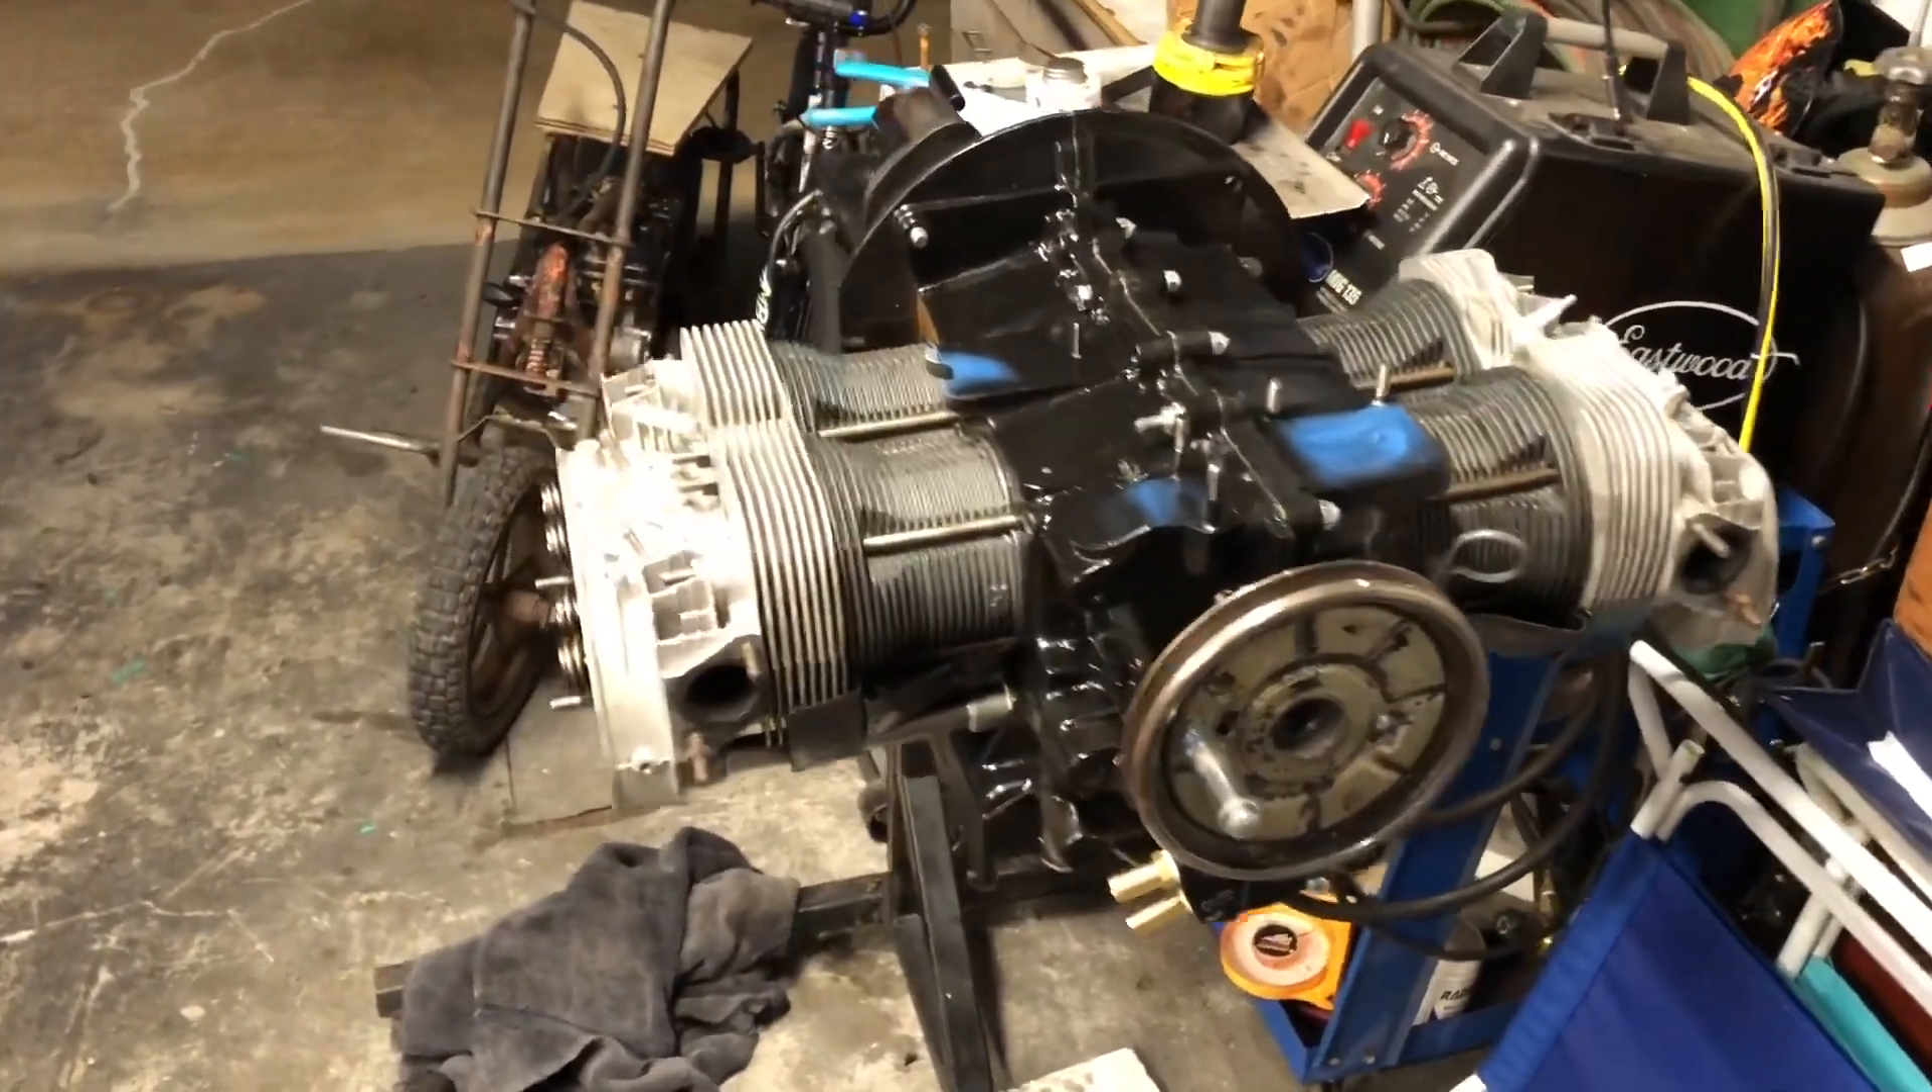That is one long block assembled.